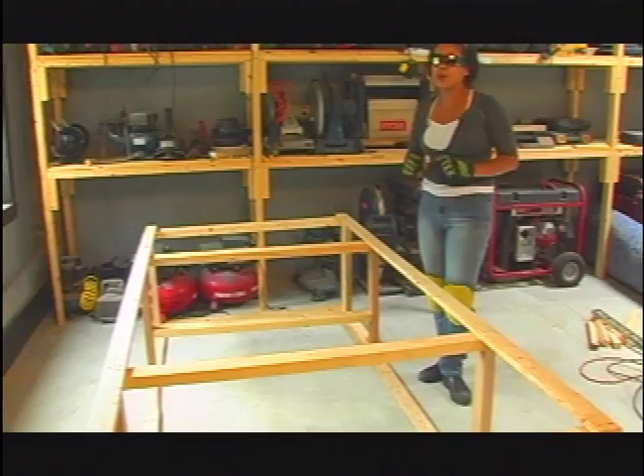Voila chicken tractor we're done all we have to do is just skin it now with wire.